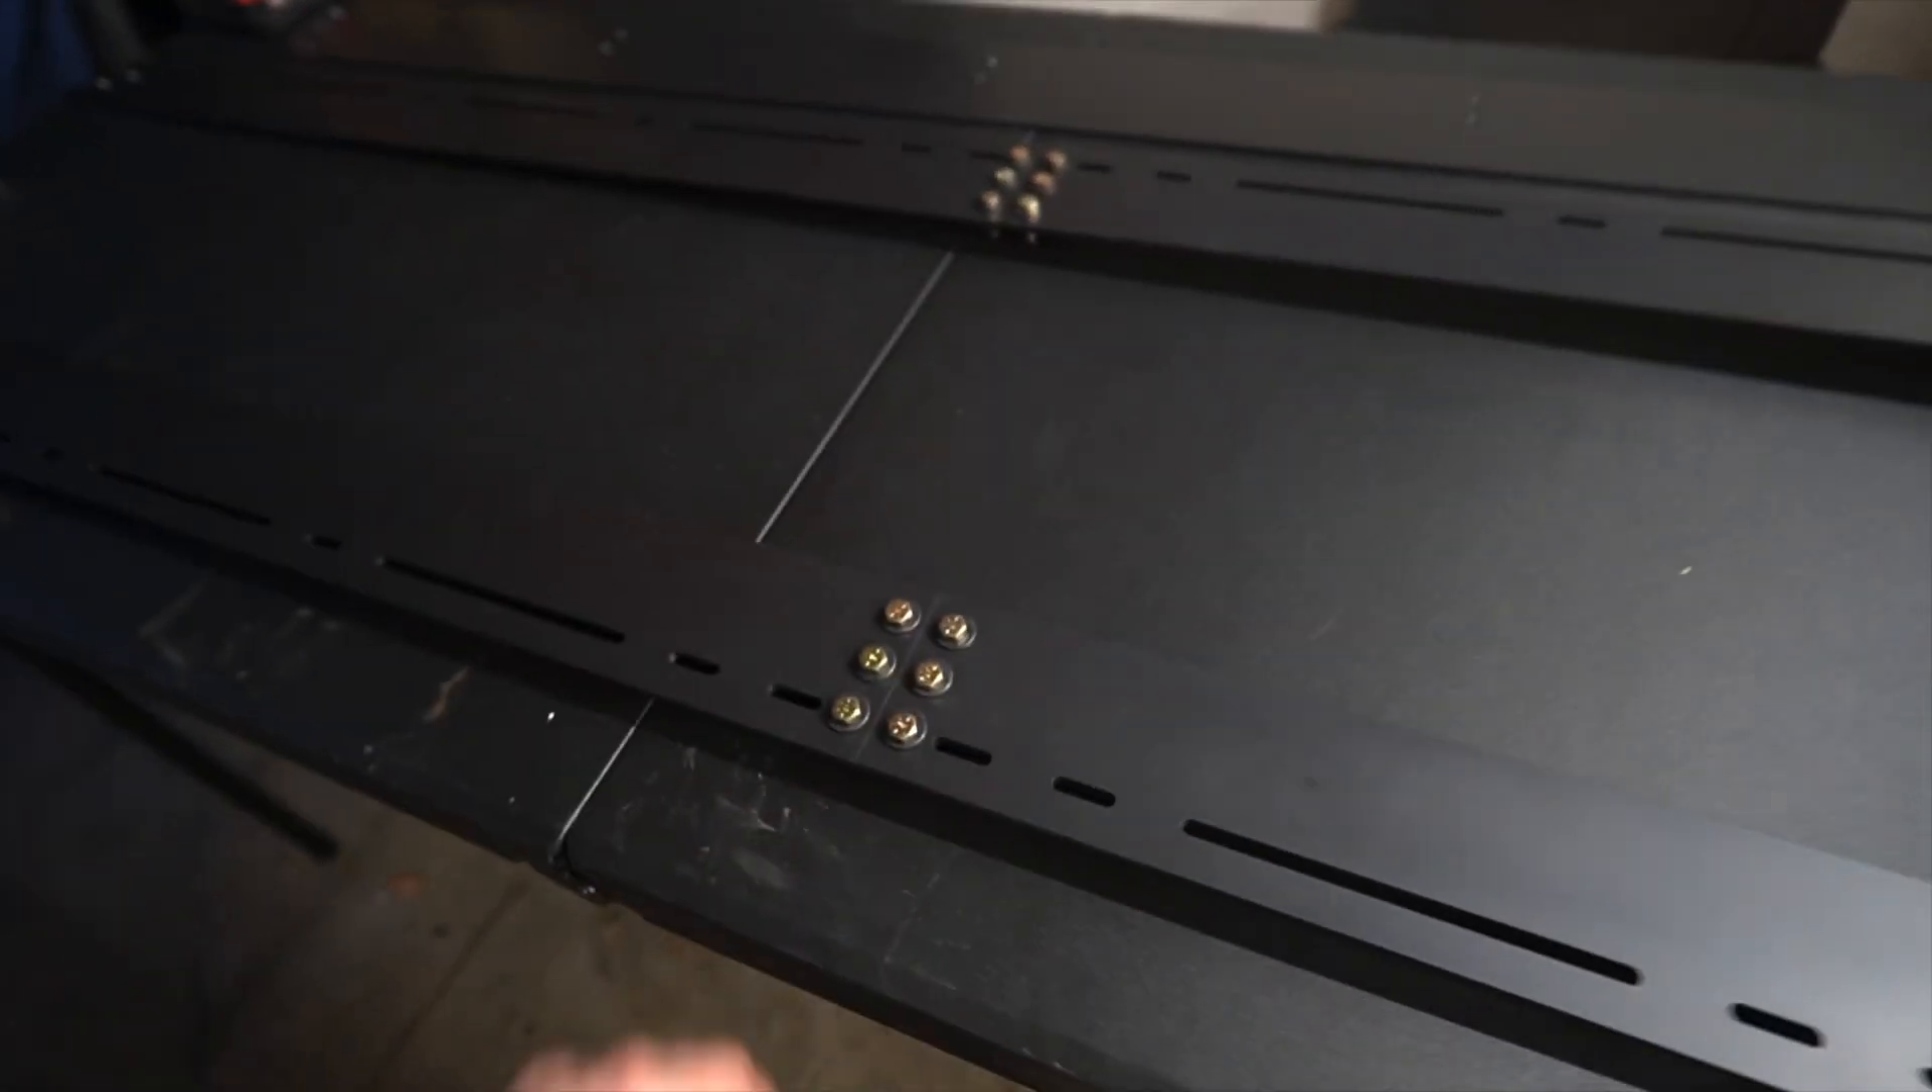All right, we got our front and rear pieces joined.